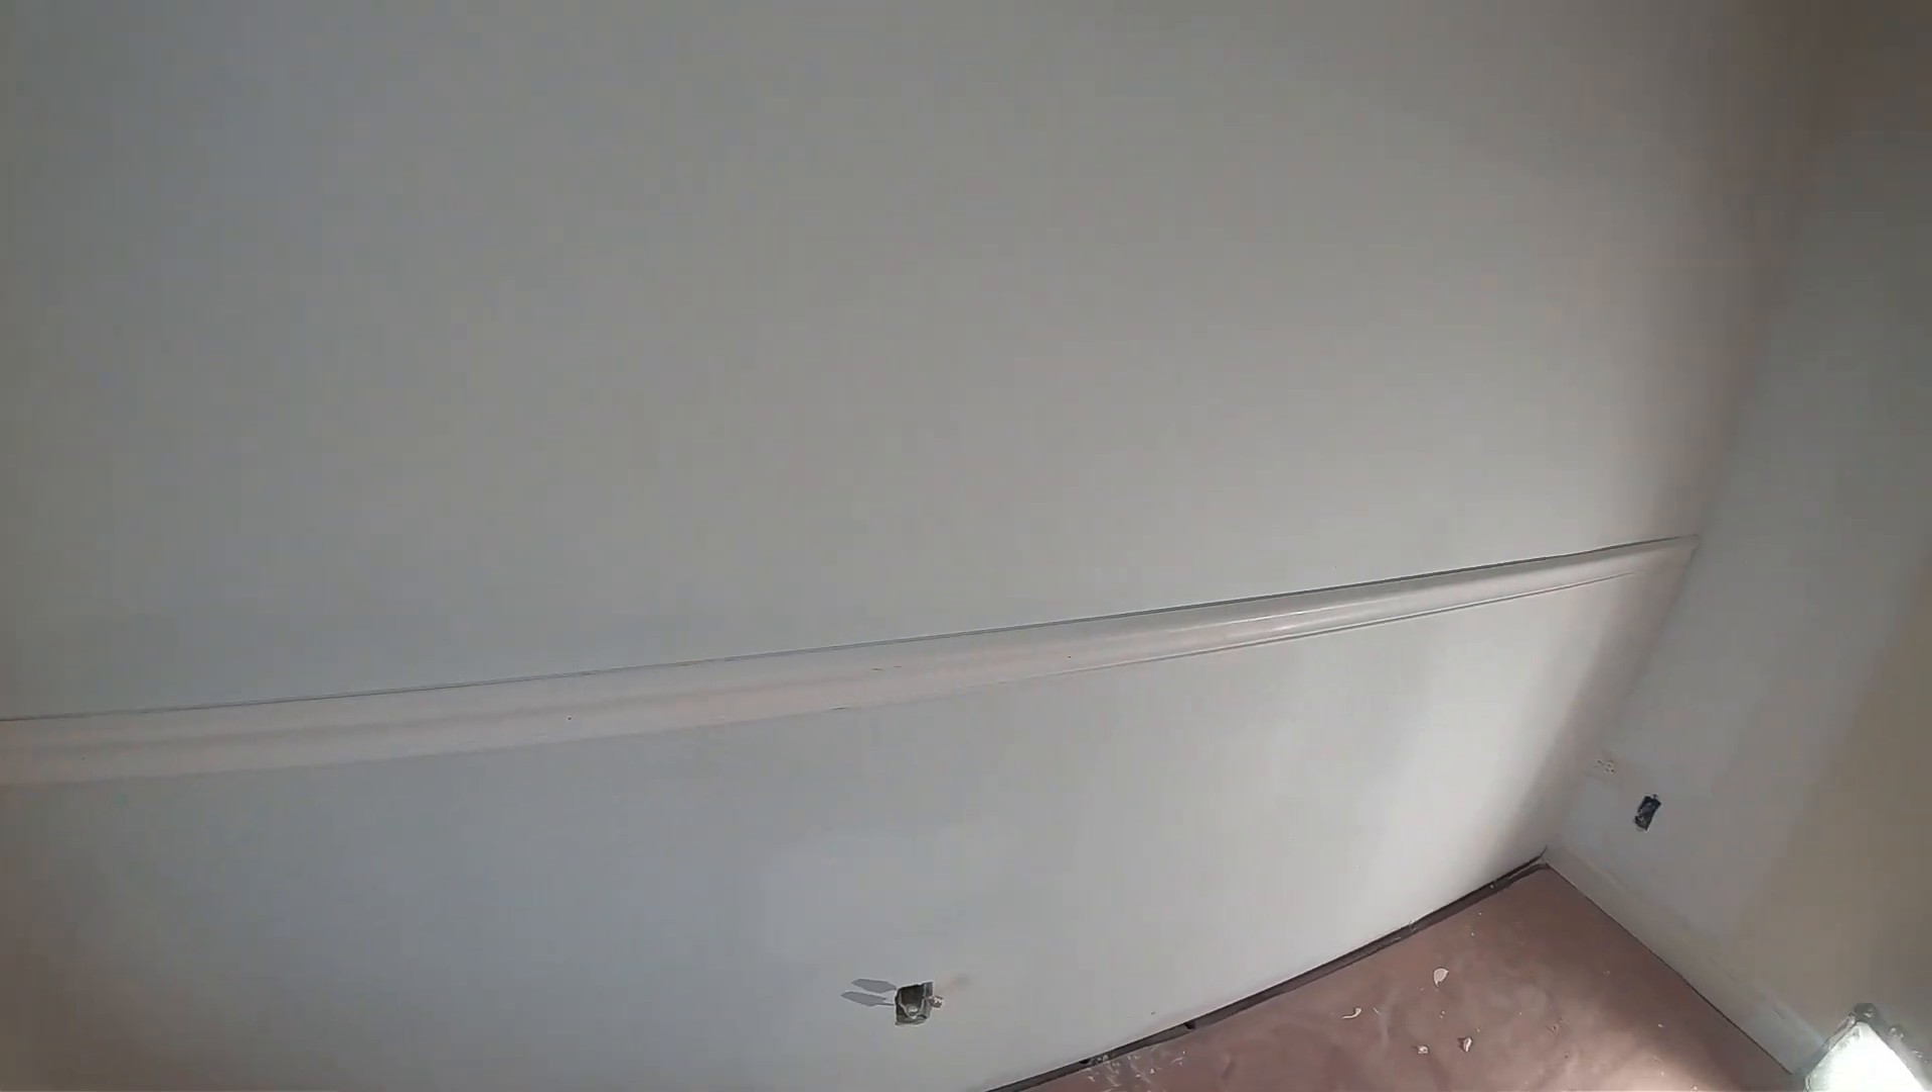Como ustedes pueden ver ya pusimos la primera moldura la más larga está puesto y ahora vamos a ponerla del otro lado.